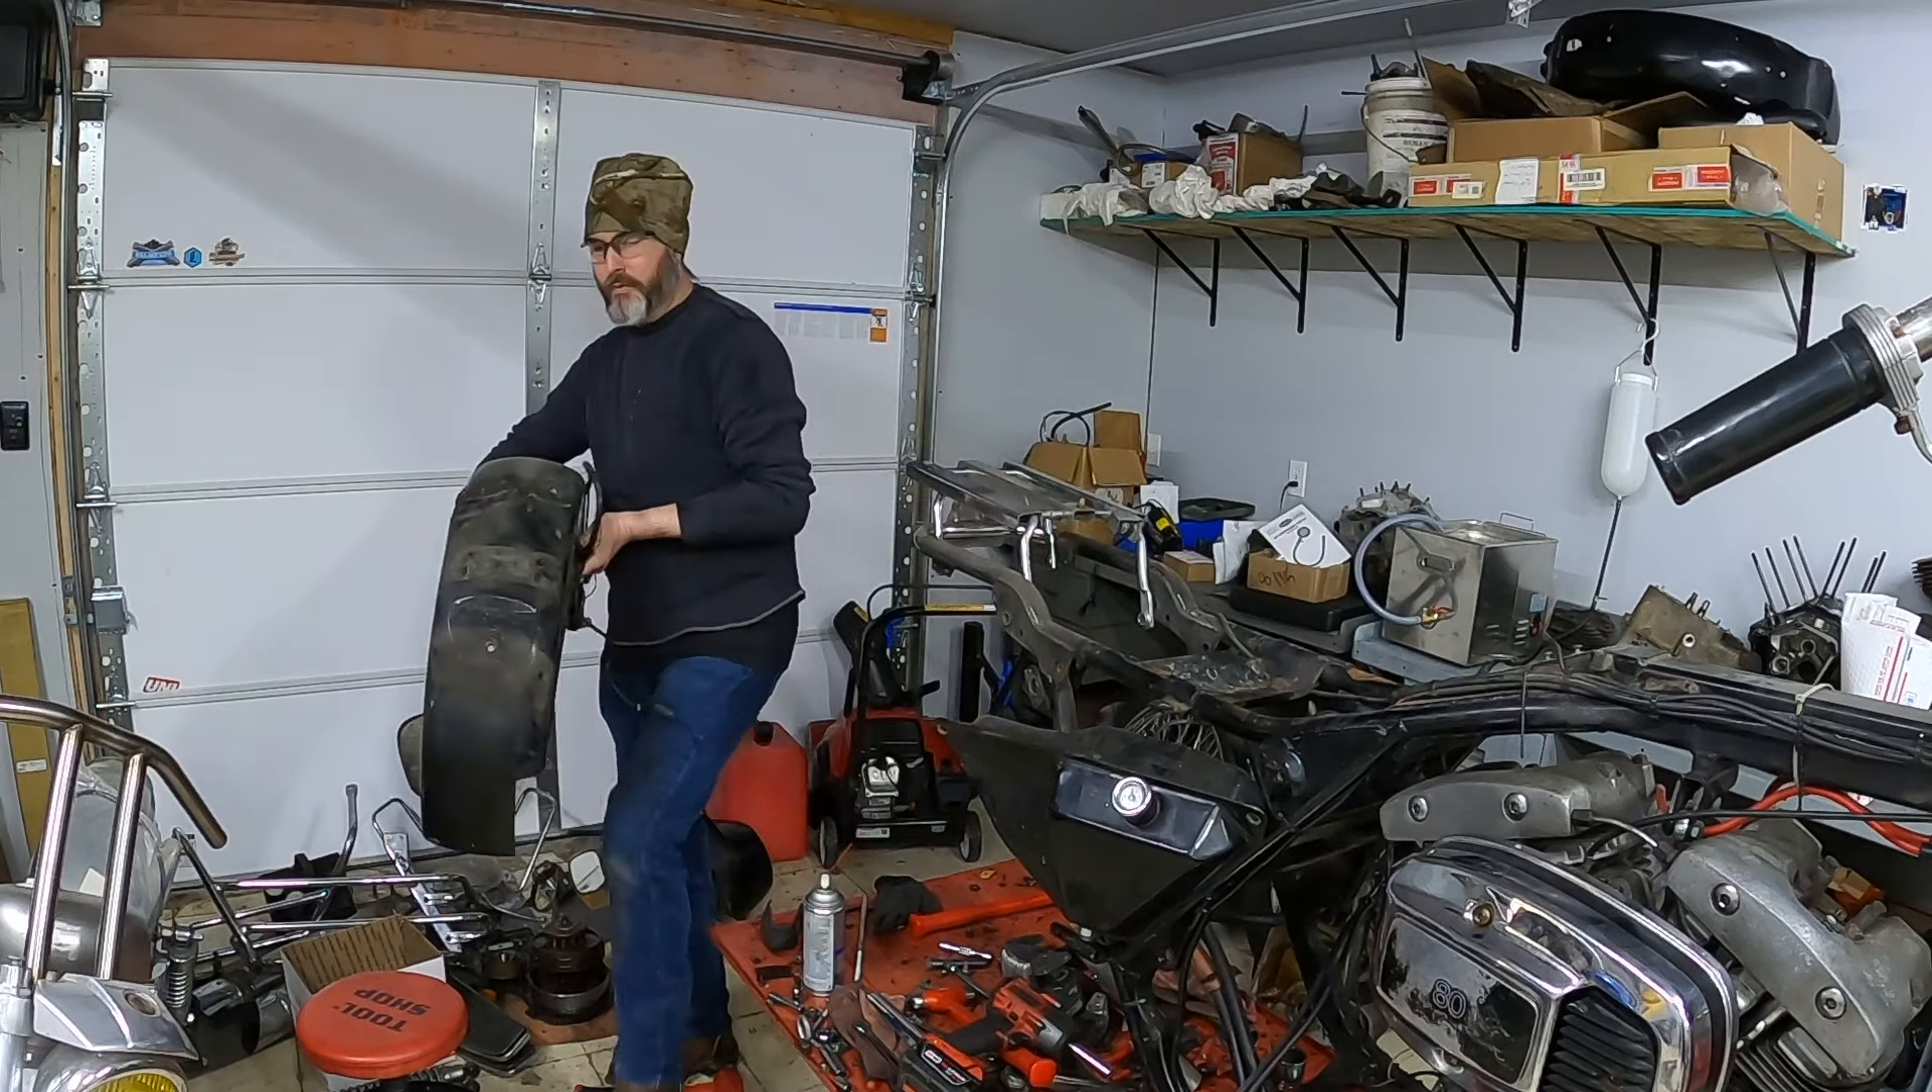There we are, the fender's removed.